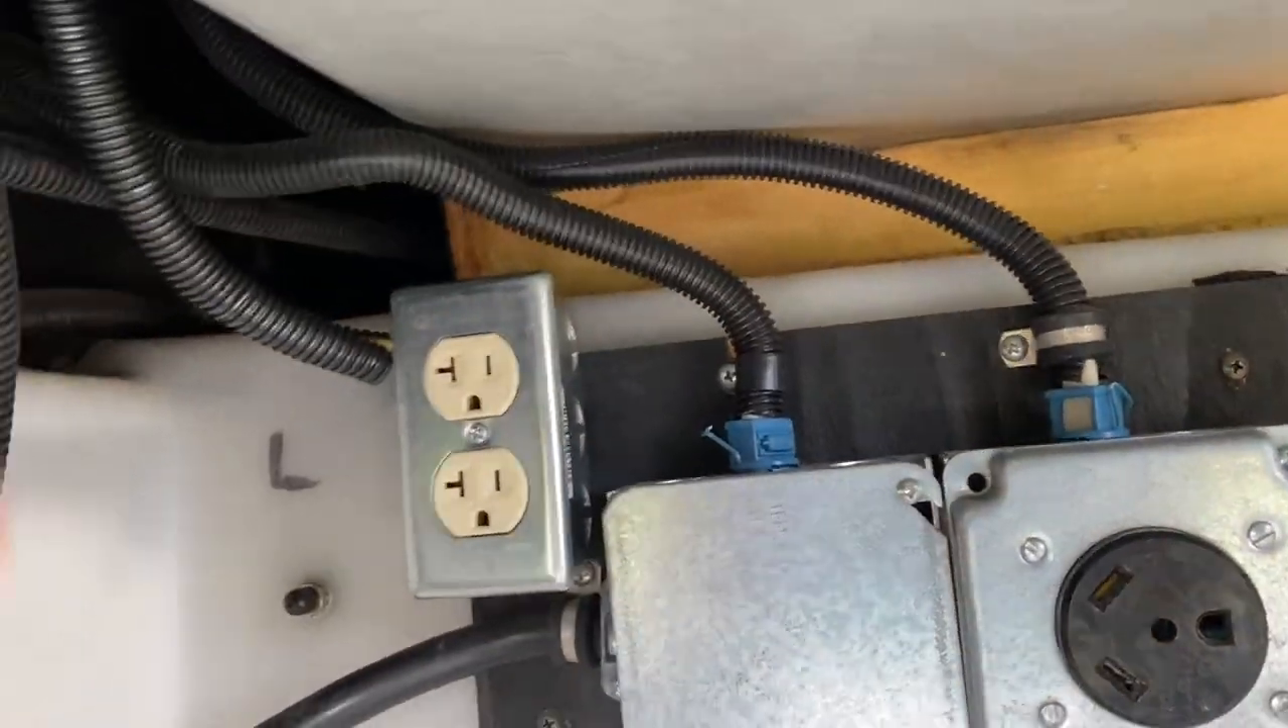There's the final product I've added this box right here with a 20 amp outlet on it.